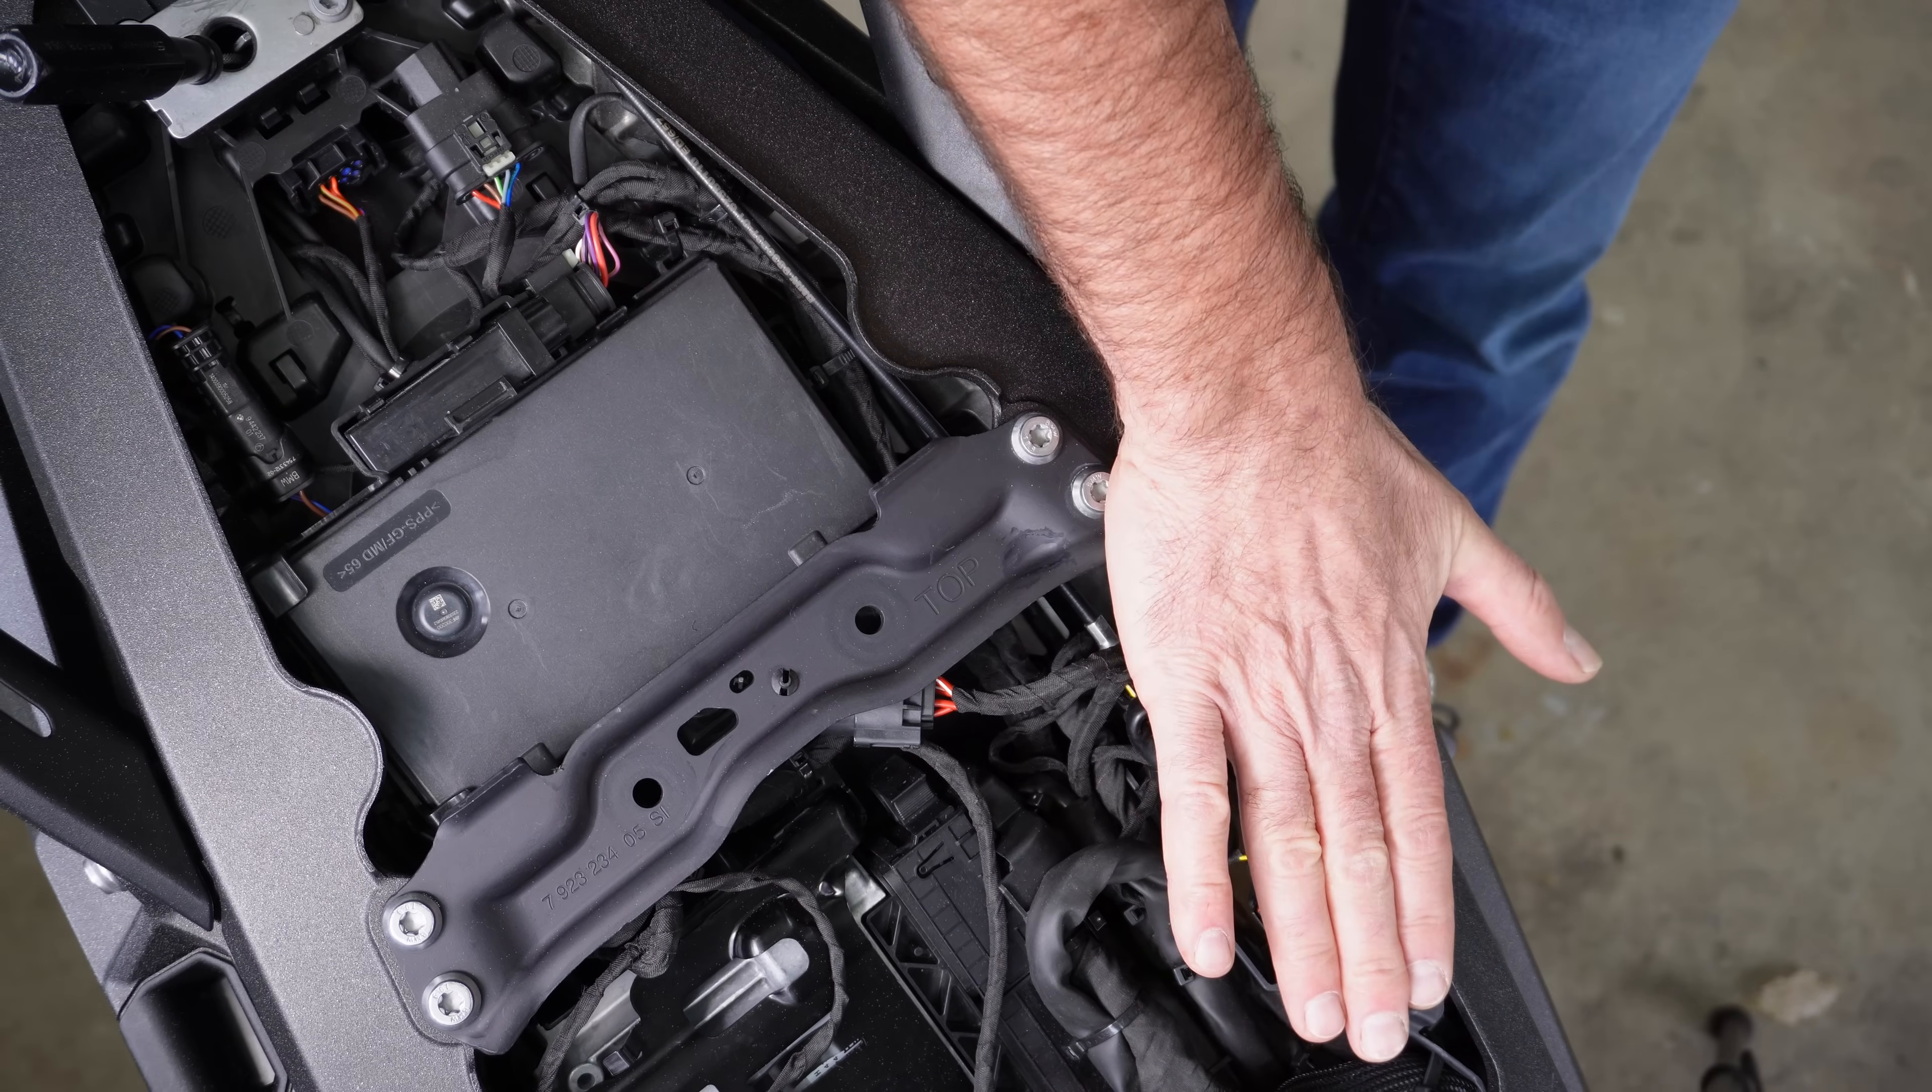So I've removed the passenger seat and the rider seat and I'm also now going to remove this cross brace.